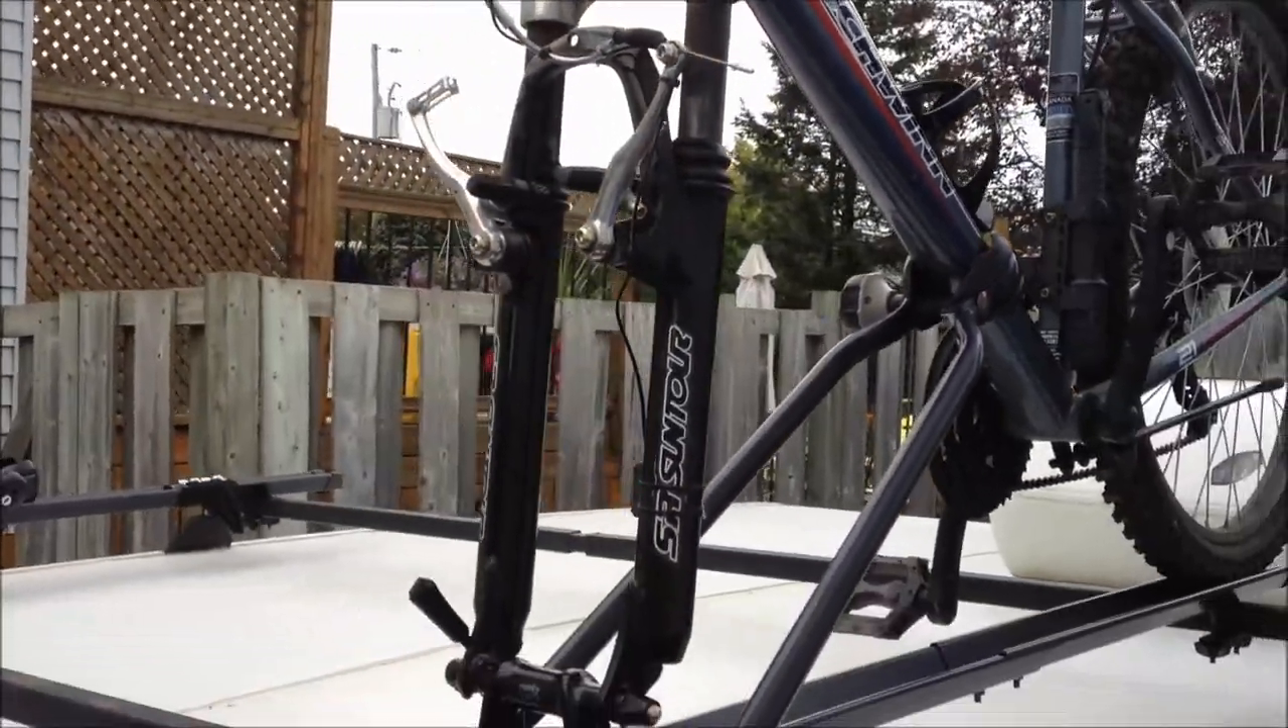Here we can see the bike installed now, so everything came out to plan. Forks are nicely mounted inside the mount.